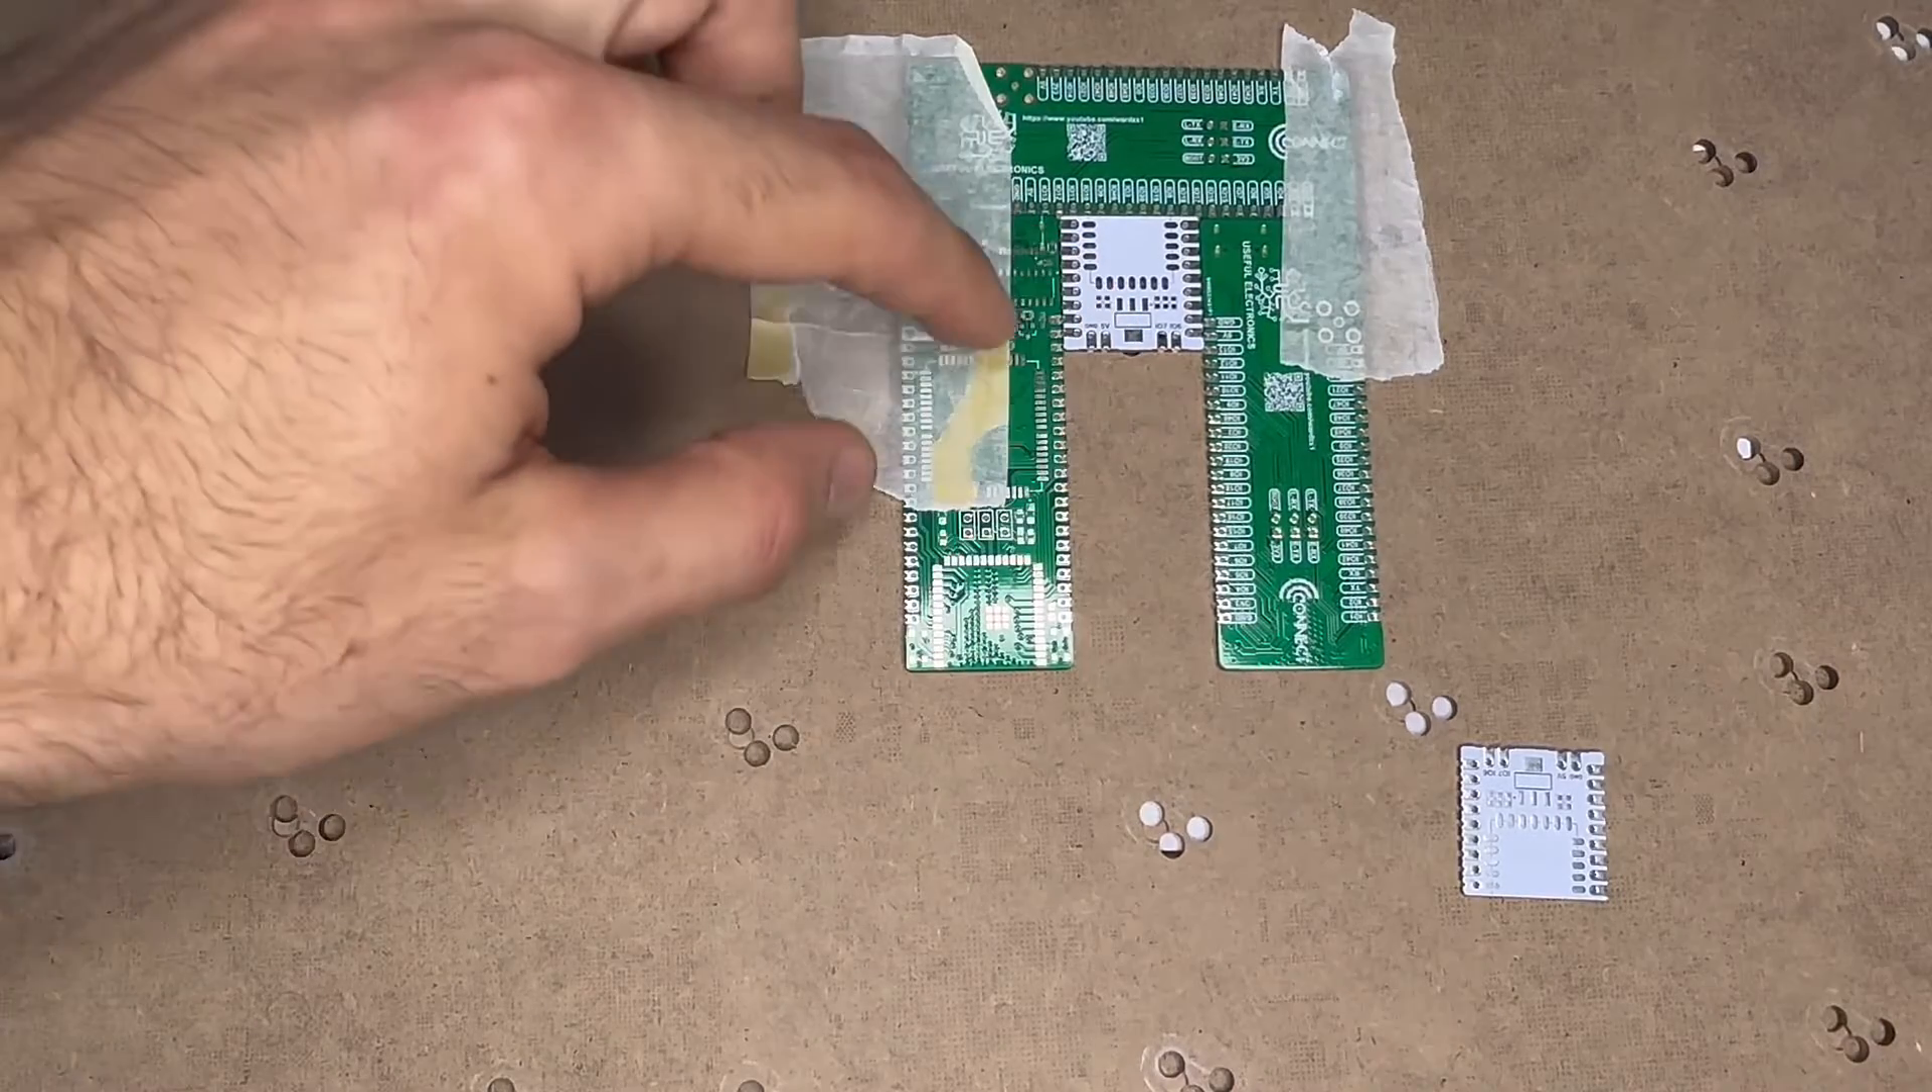So I've placed these old PCBs from the connect board So I can put the ESP node board just like that So it doesn't move while placing the solder paste on it.